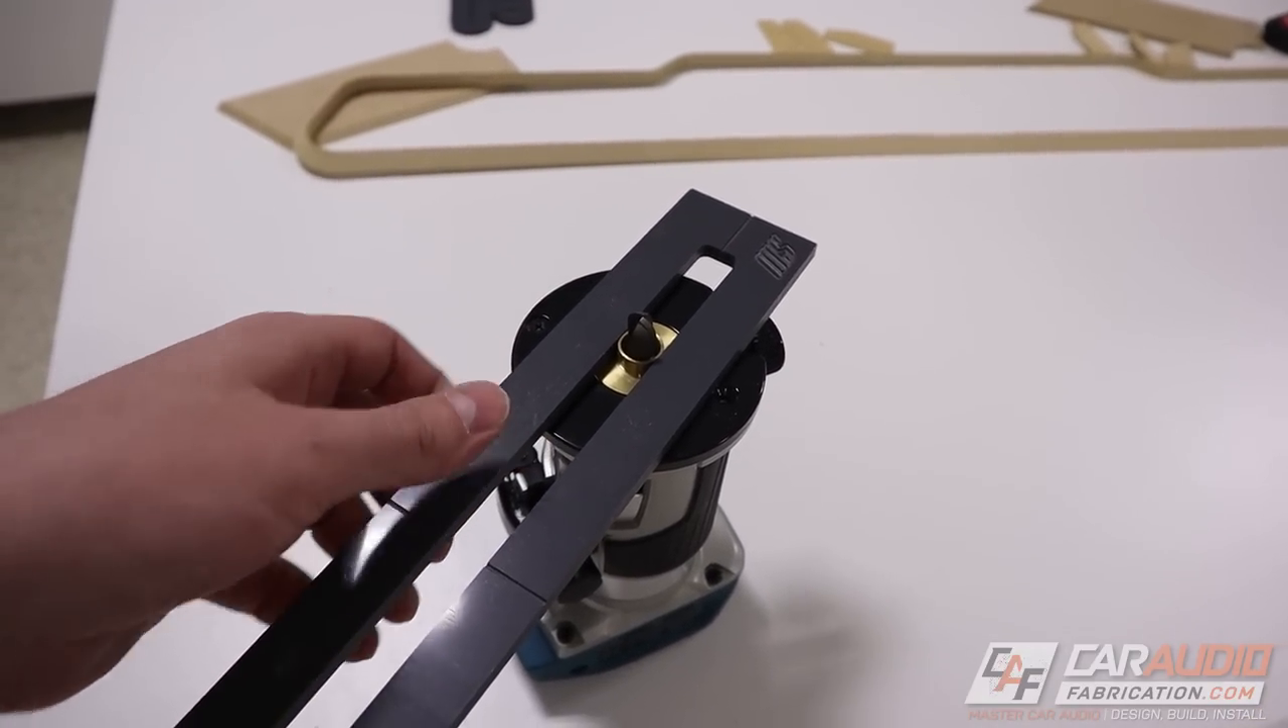You can see that the guide bushing fits in this channel so that we can guide exactly where we want the cut of the router to go.